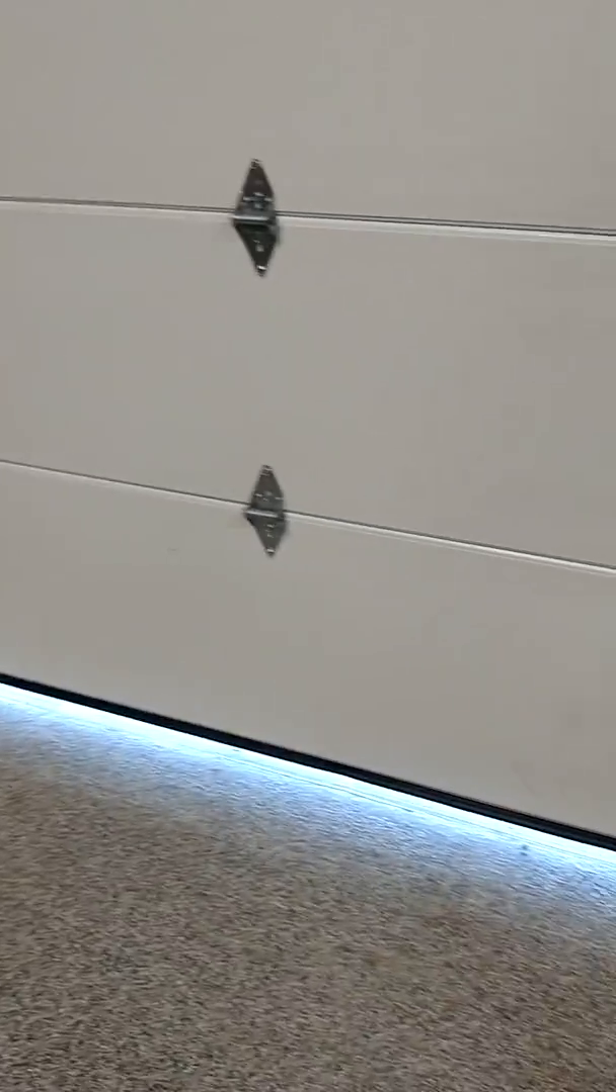So the first thing you notice that door it's not sitting flat on the on the floor.